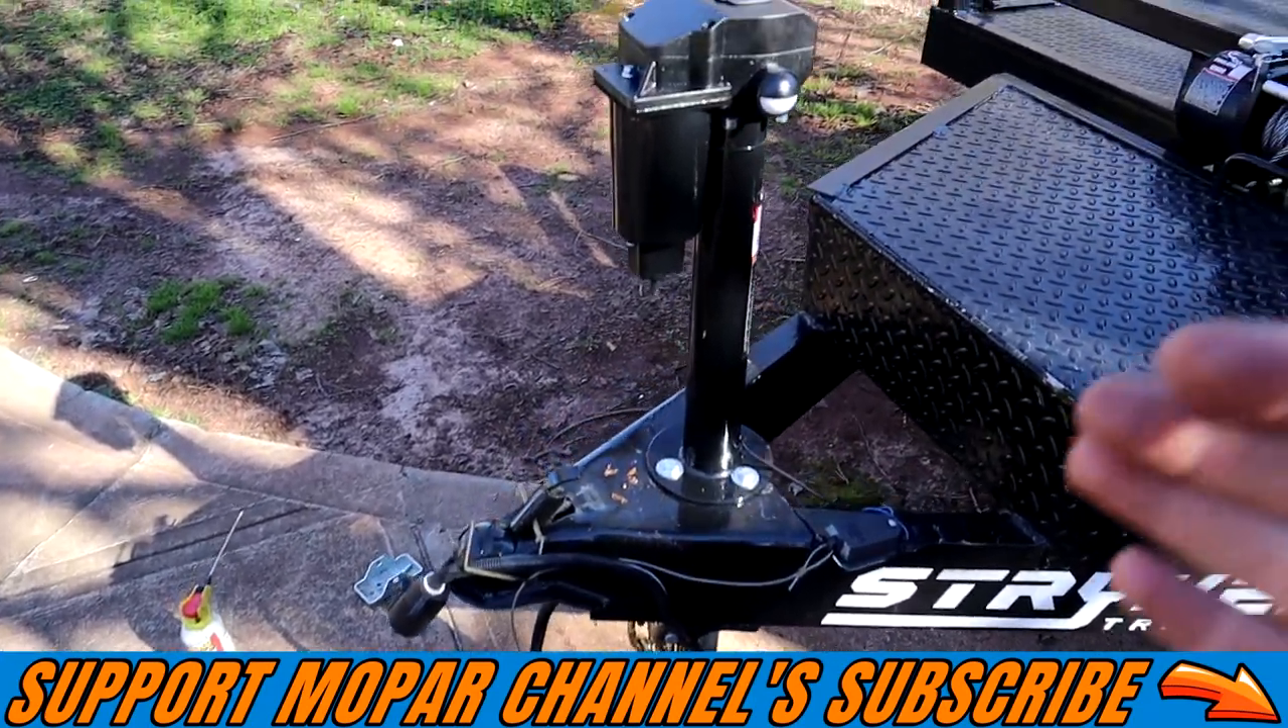We have the new electric trailer jack installed from Harbor Freight very simple bolts right on and you have a one wire connection.